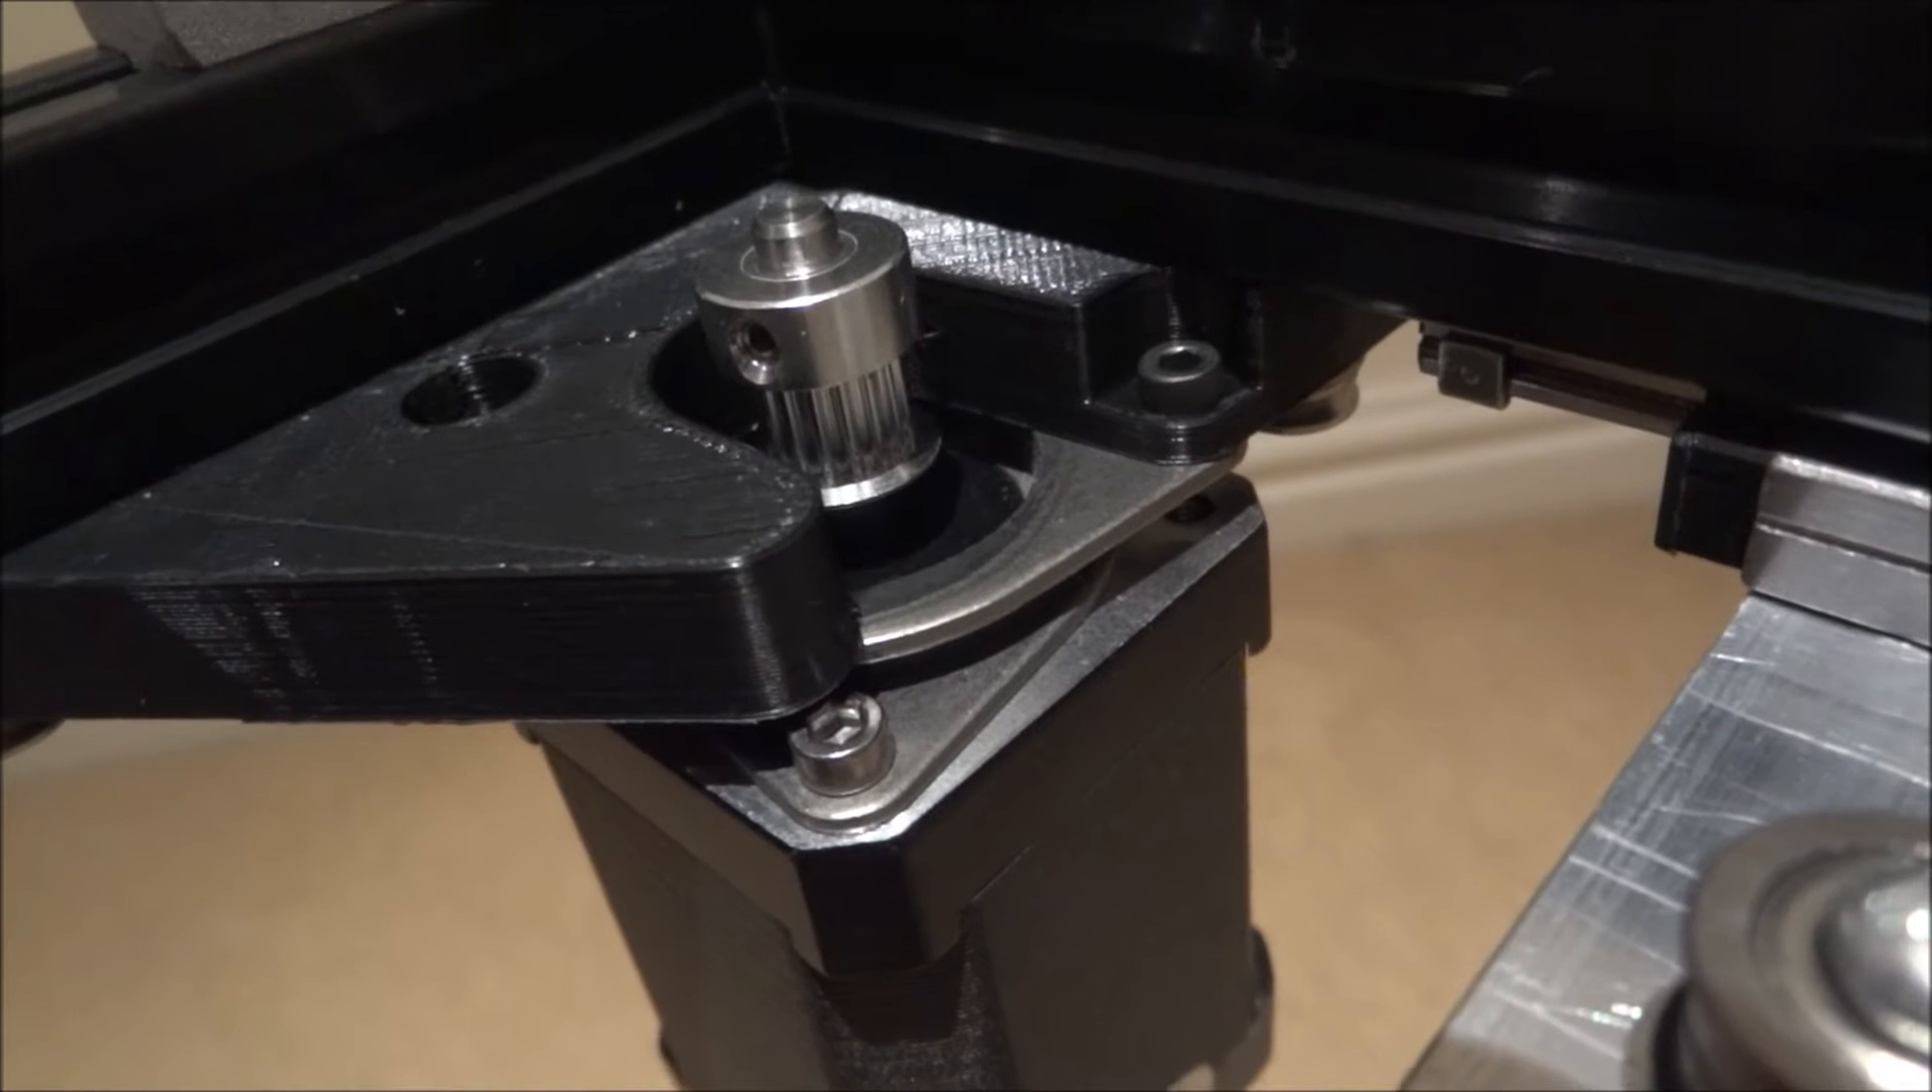The 16-tooth GT2 drive pulley is mounted on there.